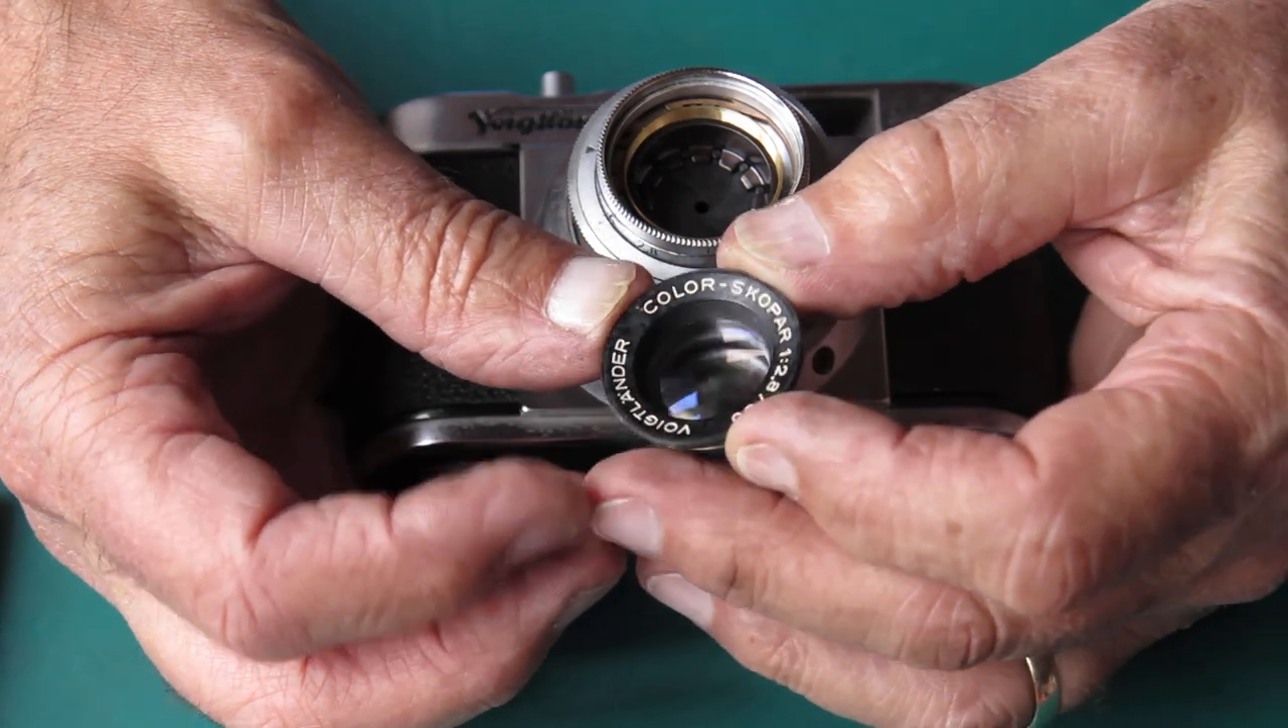Well, the whole front lens group came out.